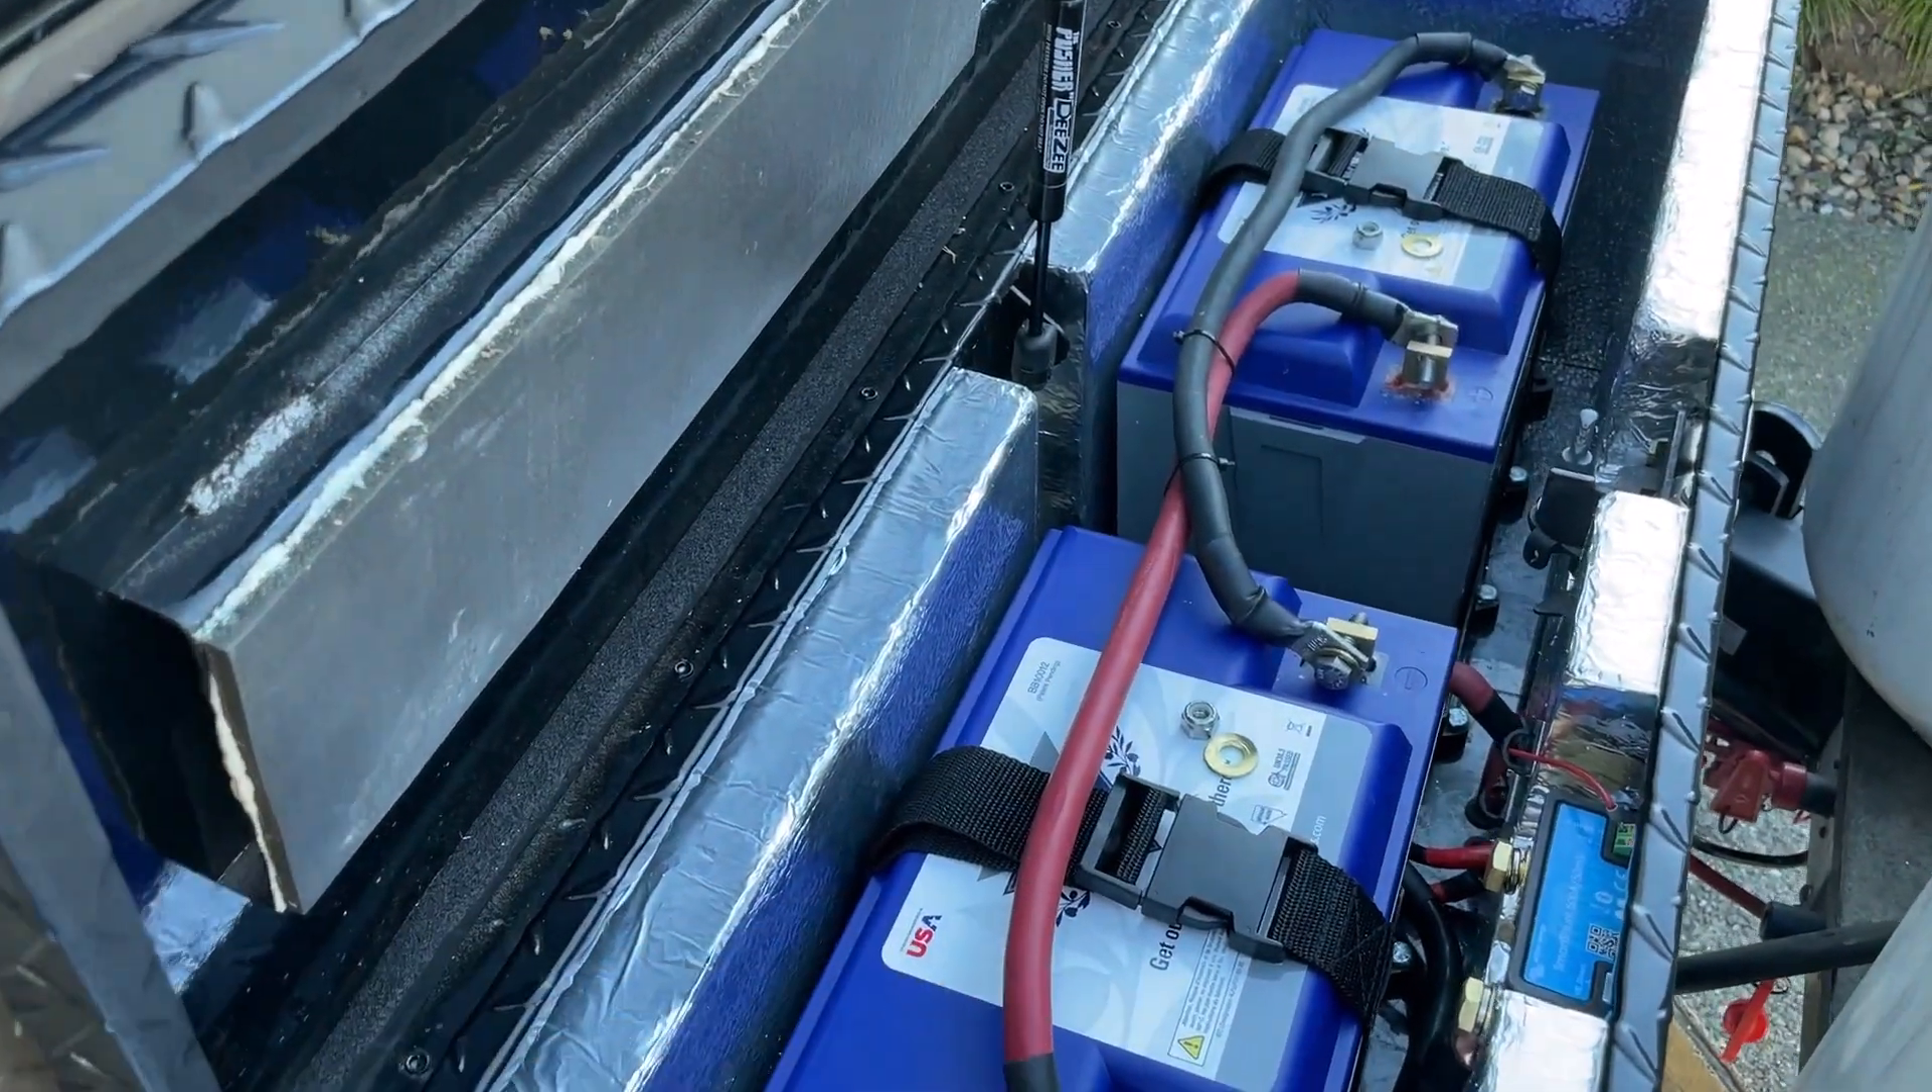Got it all bolted in place. Both batteries are in, I have my wires that I had before that I removed, put back on.